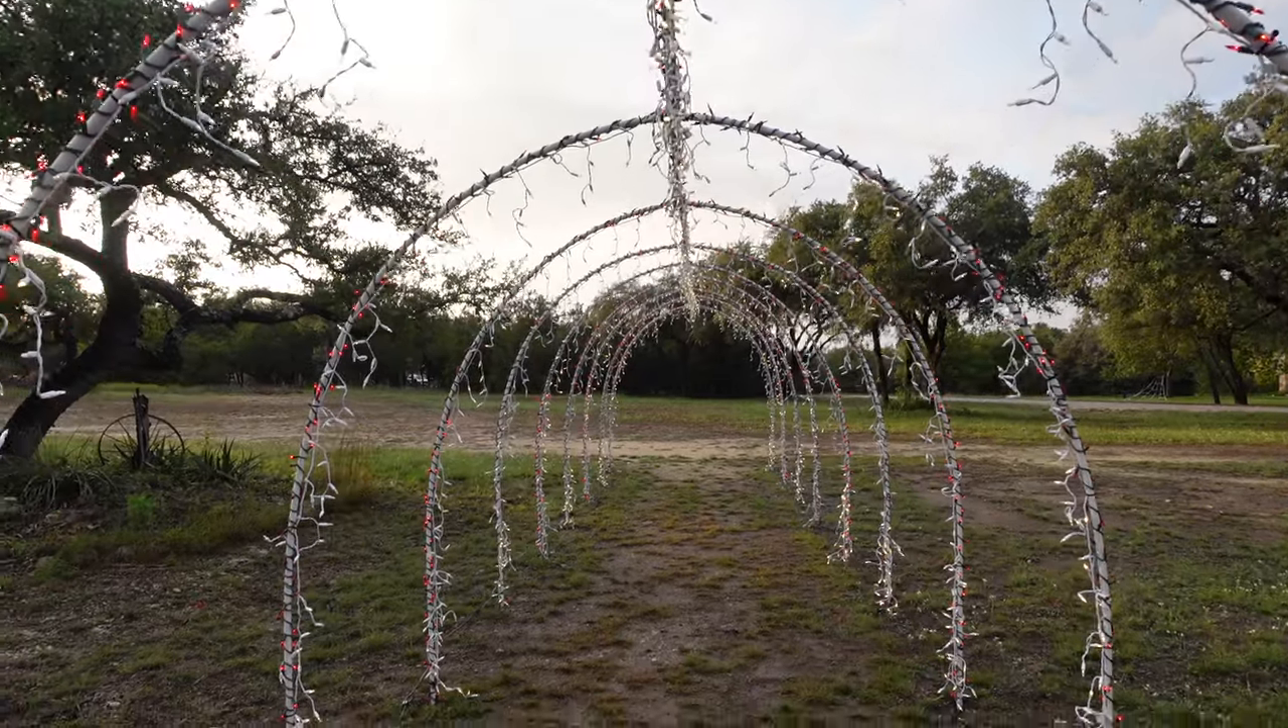All of the icicle lights have been added to the PVC arches so the final step is to add the mini lights along the archway to create the walls.